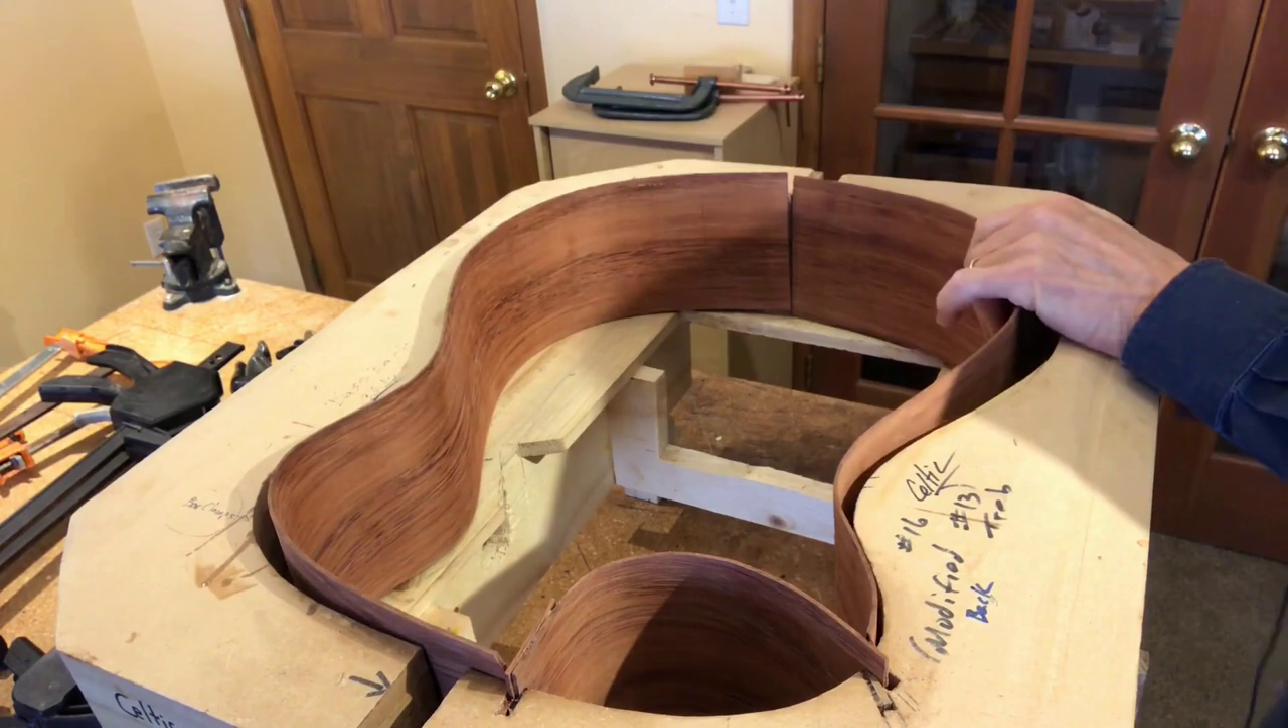It fits in the two slots in the bending form and with a little fuss and trimming and trial and error we get the pieces to all fit together just like so.